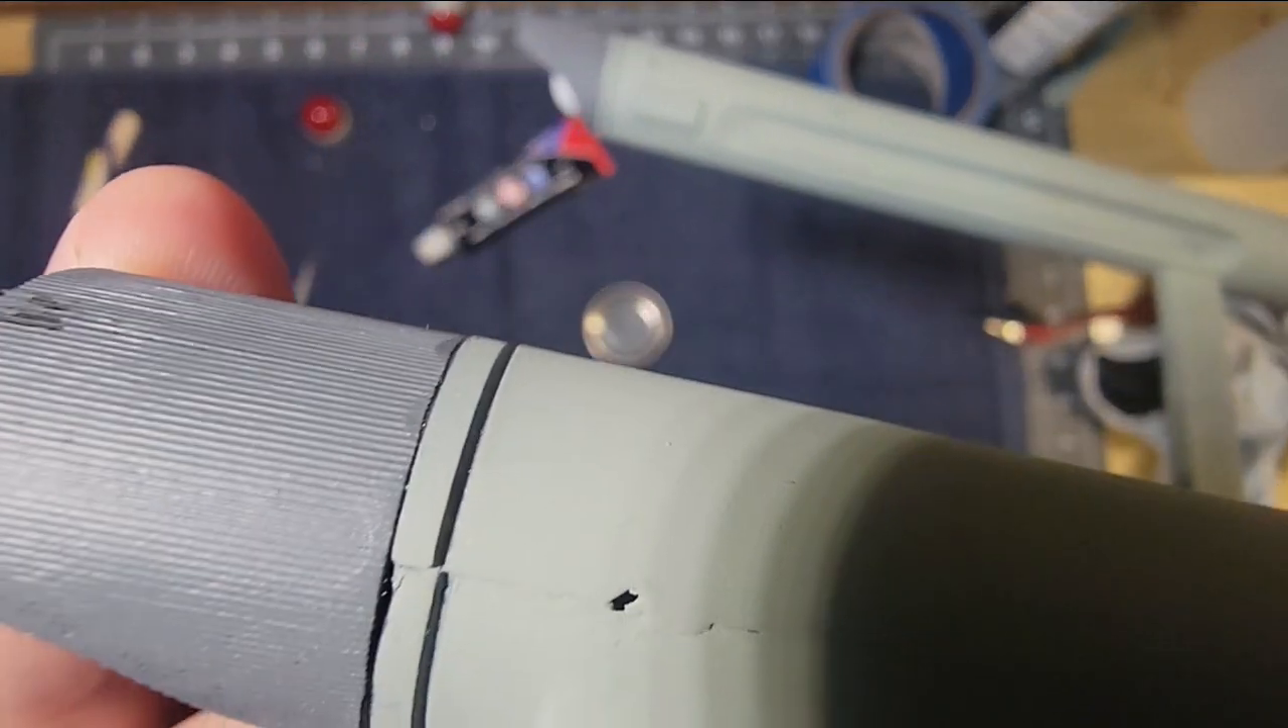You can see, these lines here, they just don't quite line up, and that is unfortunate.